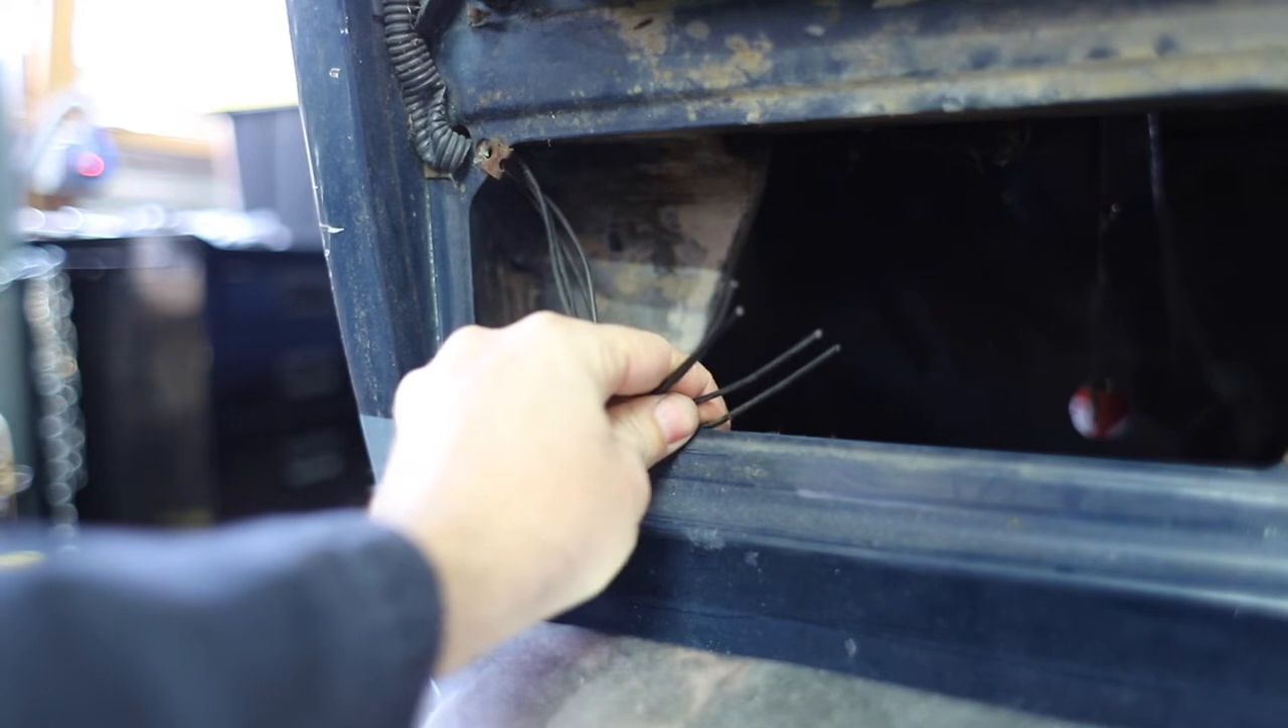Here are the wires, and we just have to add a plug to the wires.